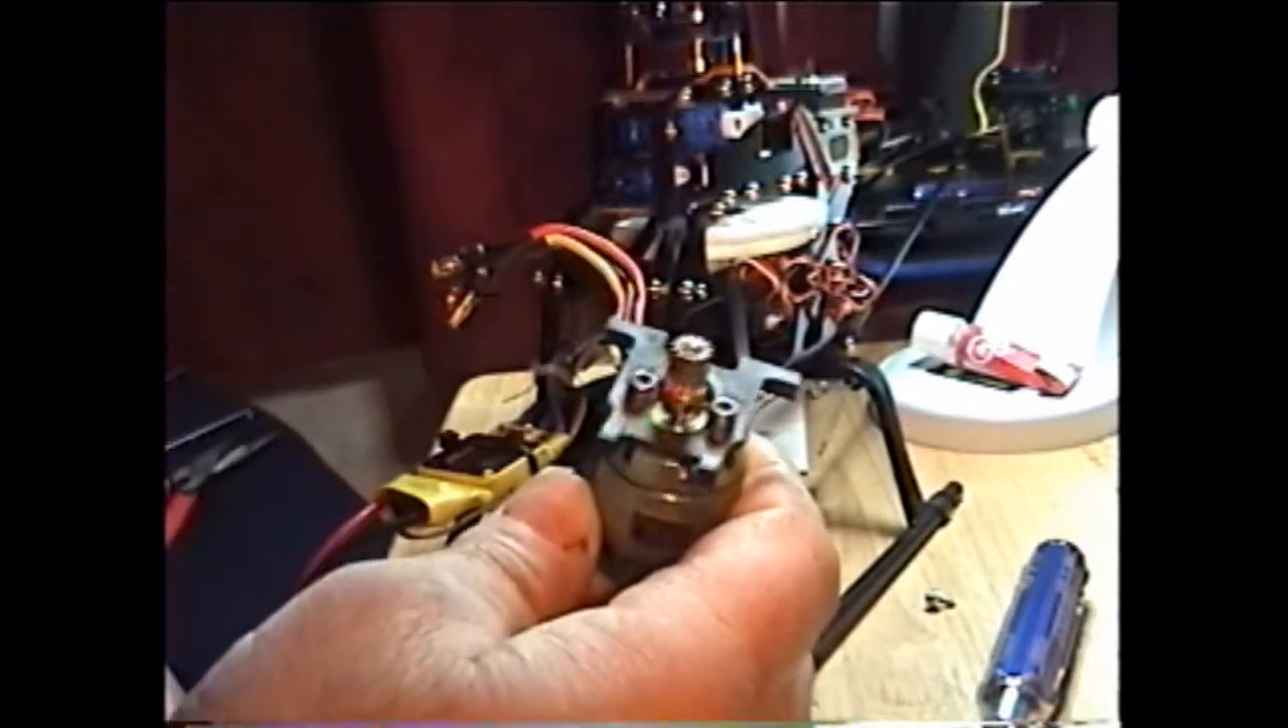All right now you got the complete motor mount out.